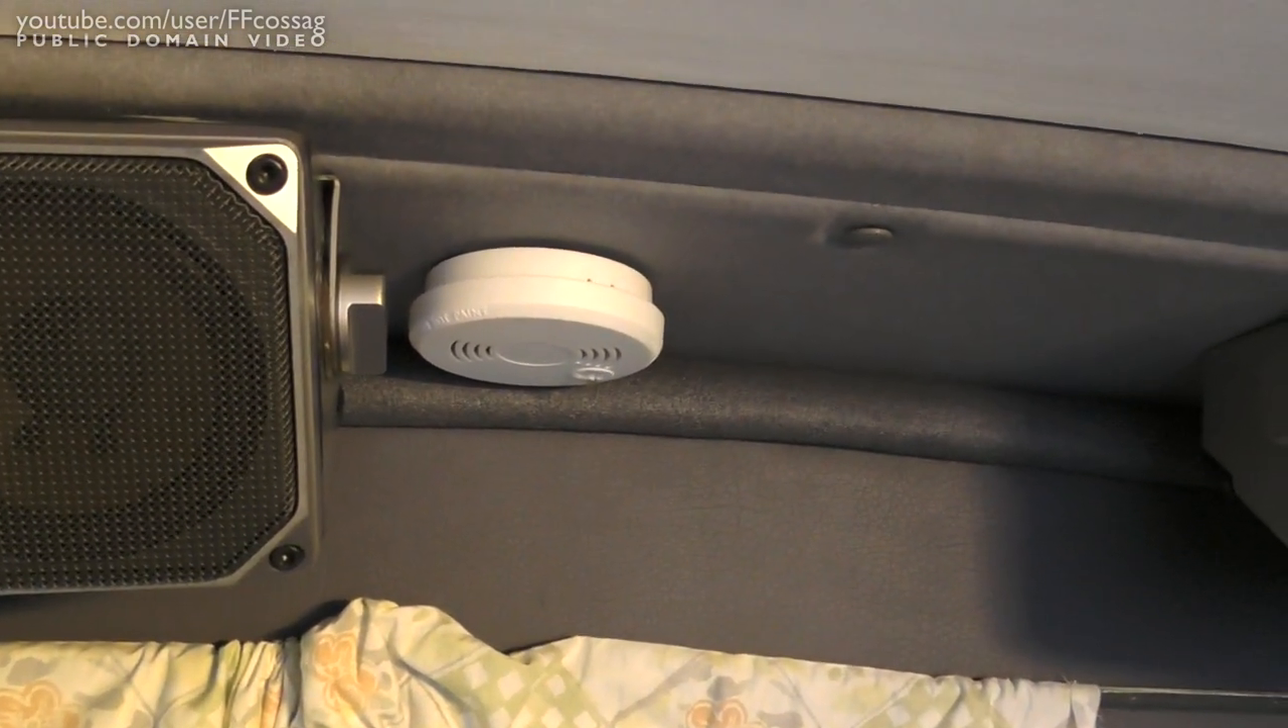This year I've put my fire alarm up there in the ceiling previously it was under the bed.